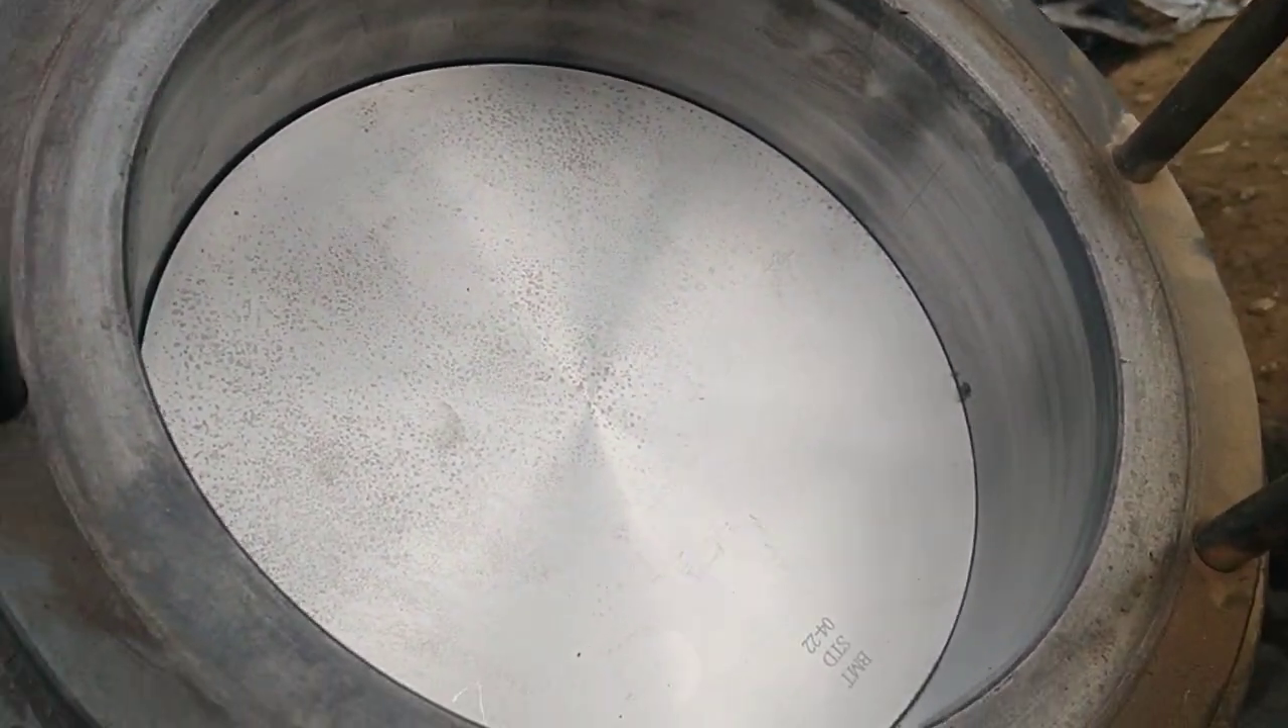यहां पर देखिए इसमें पिश्टन फिट हो गया है हमारा।